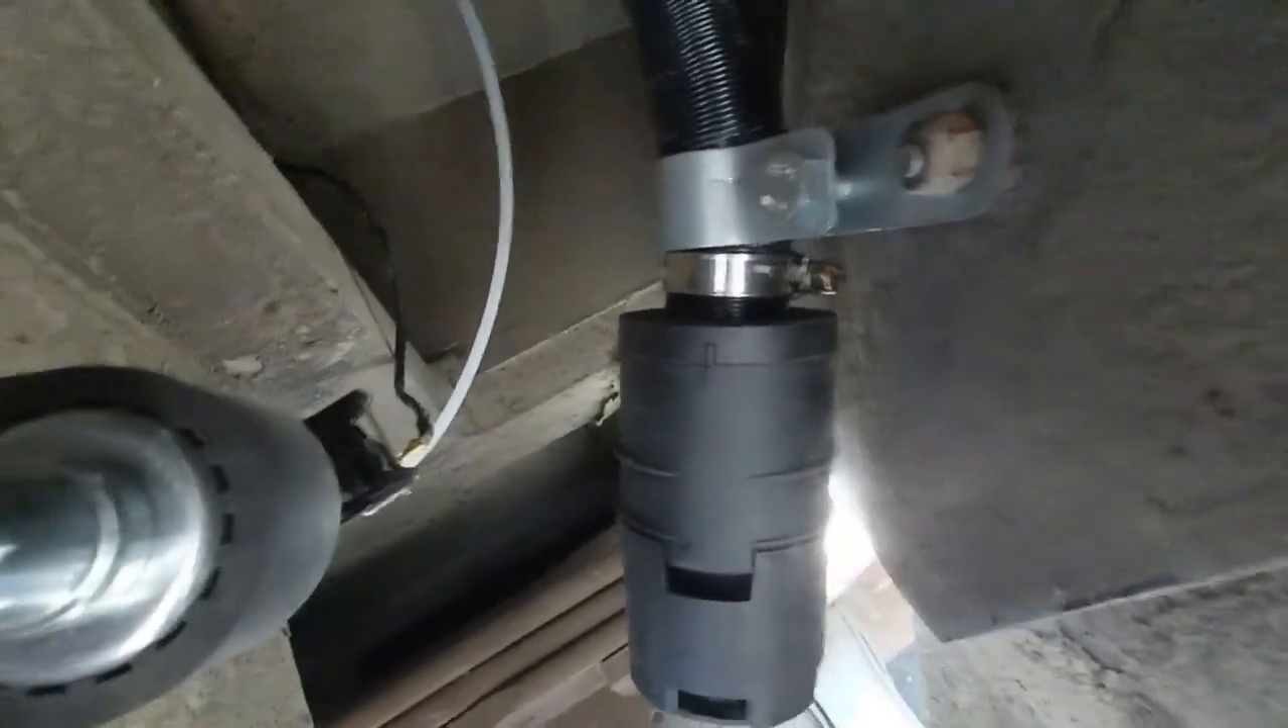Um and there's the air intake right there and you can see i've got it clamped and mounted so it's not uh moving.